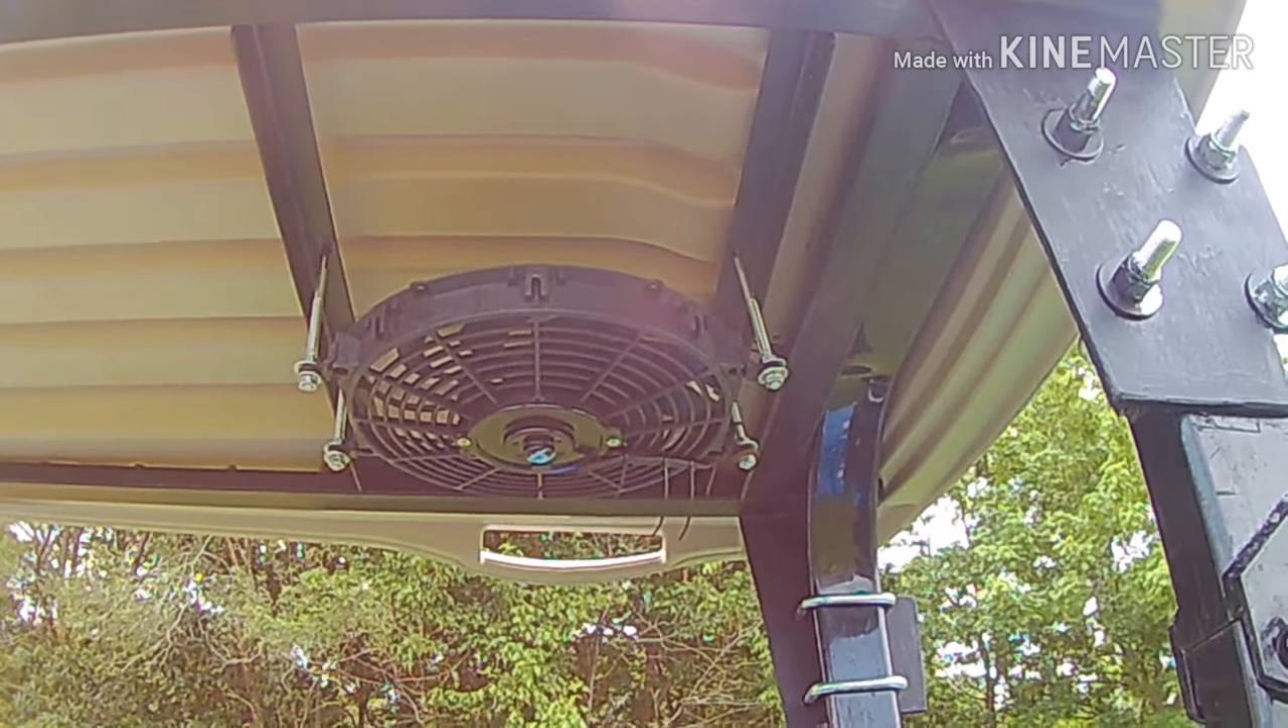And then we've got my fan dropped down with those small brackets there.